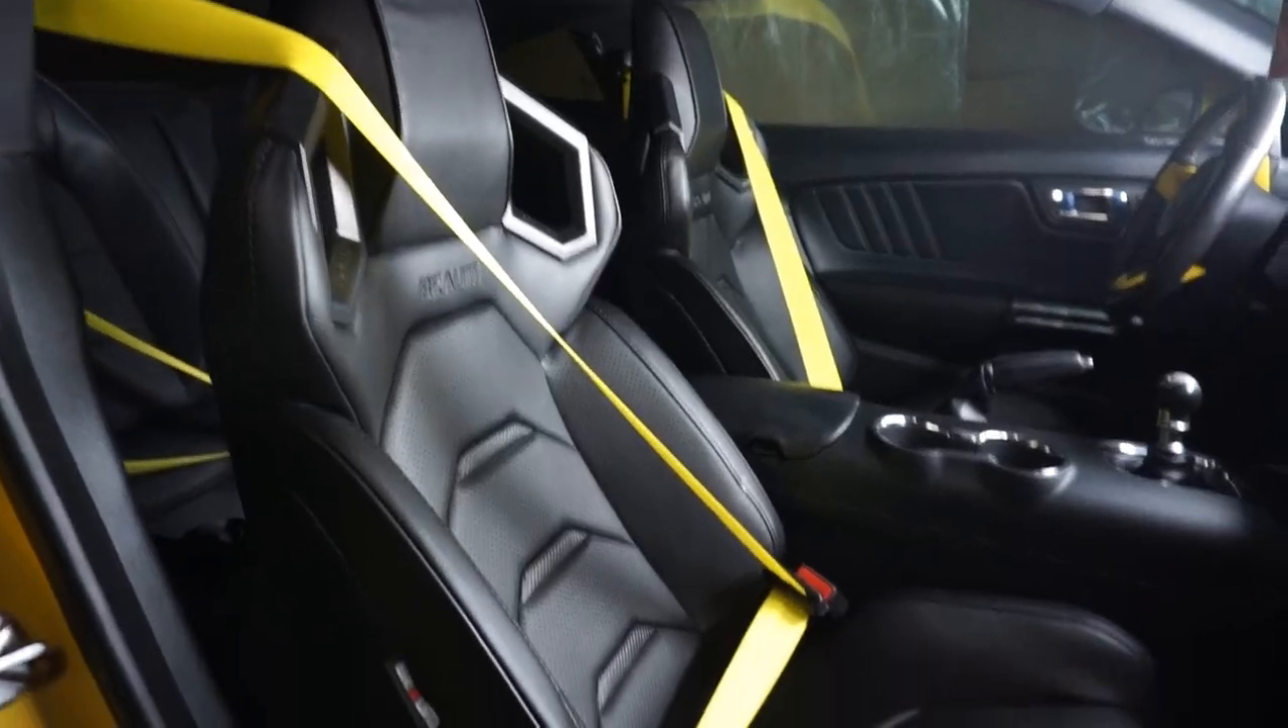The seats are officially all in.